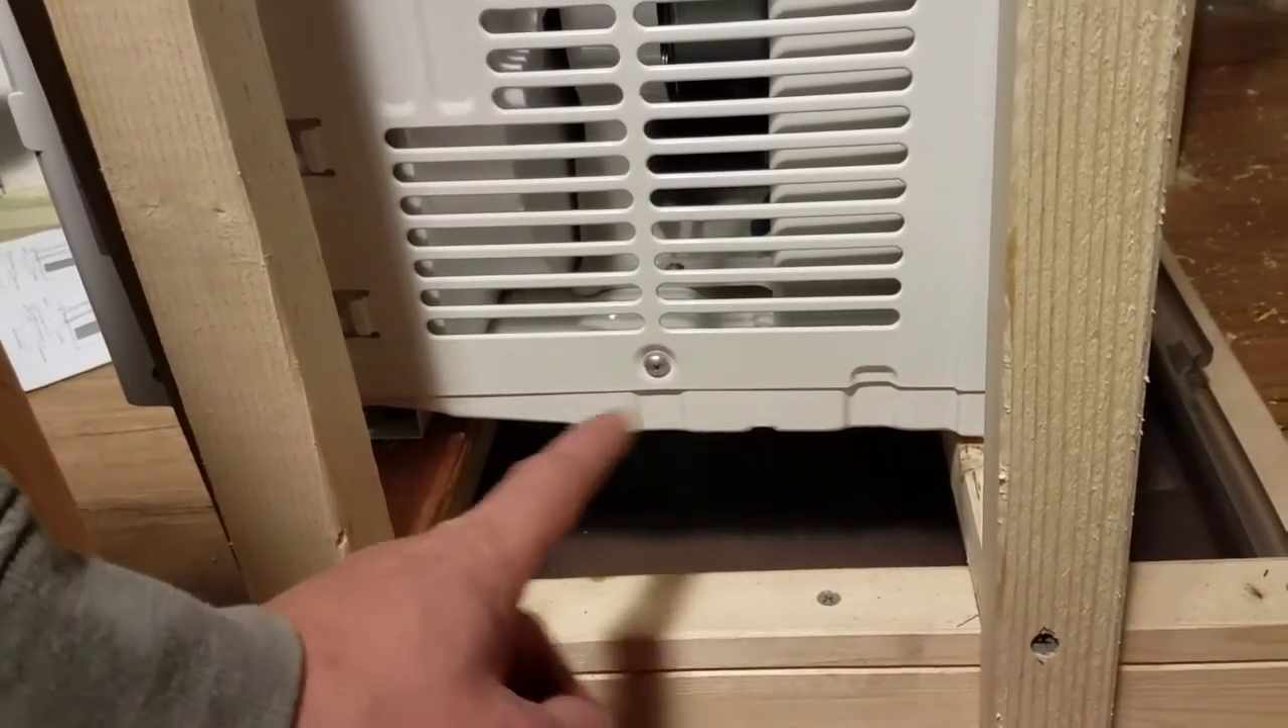Here's the unit sitting in the framing right now.